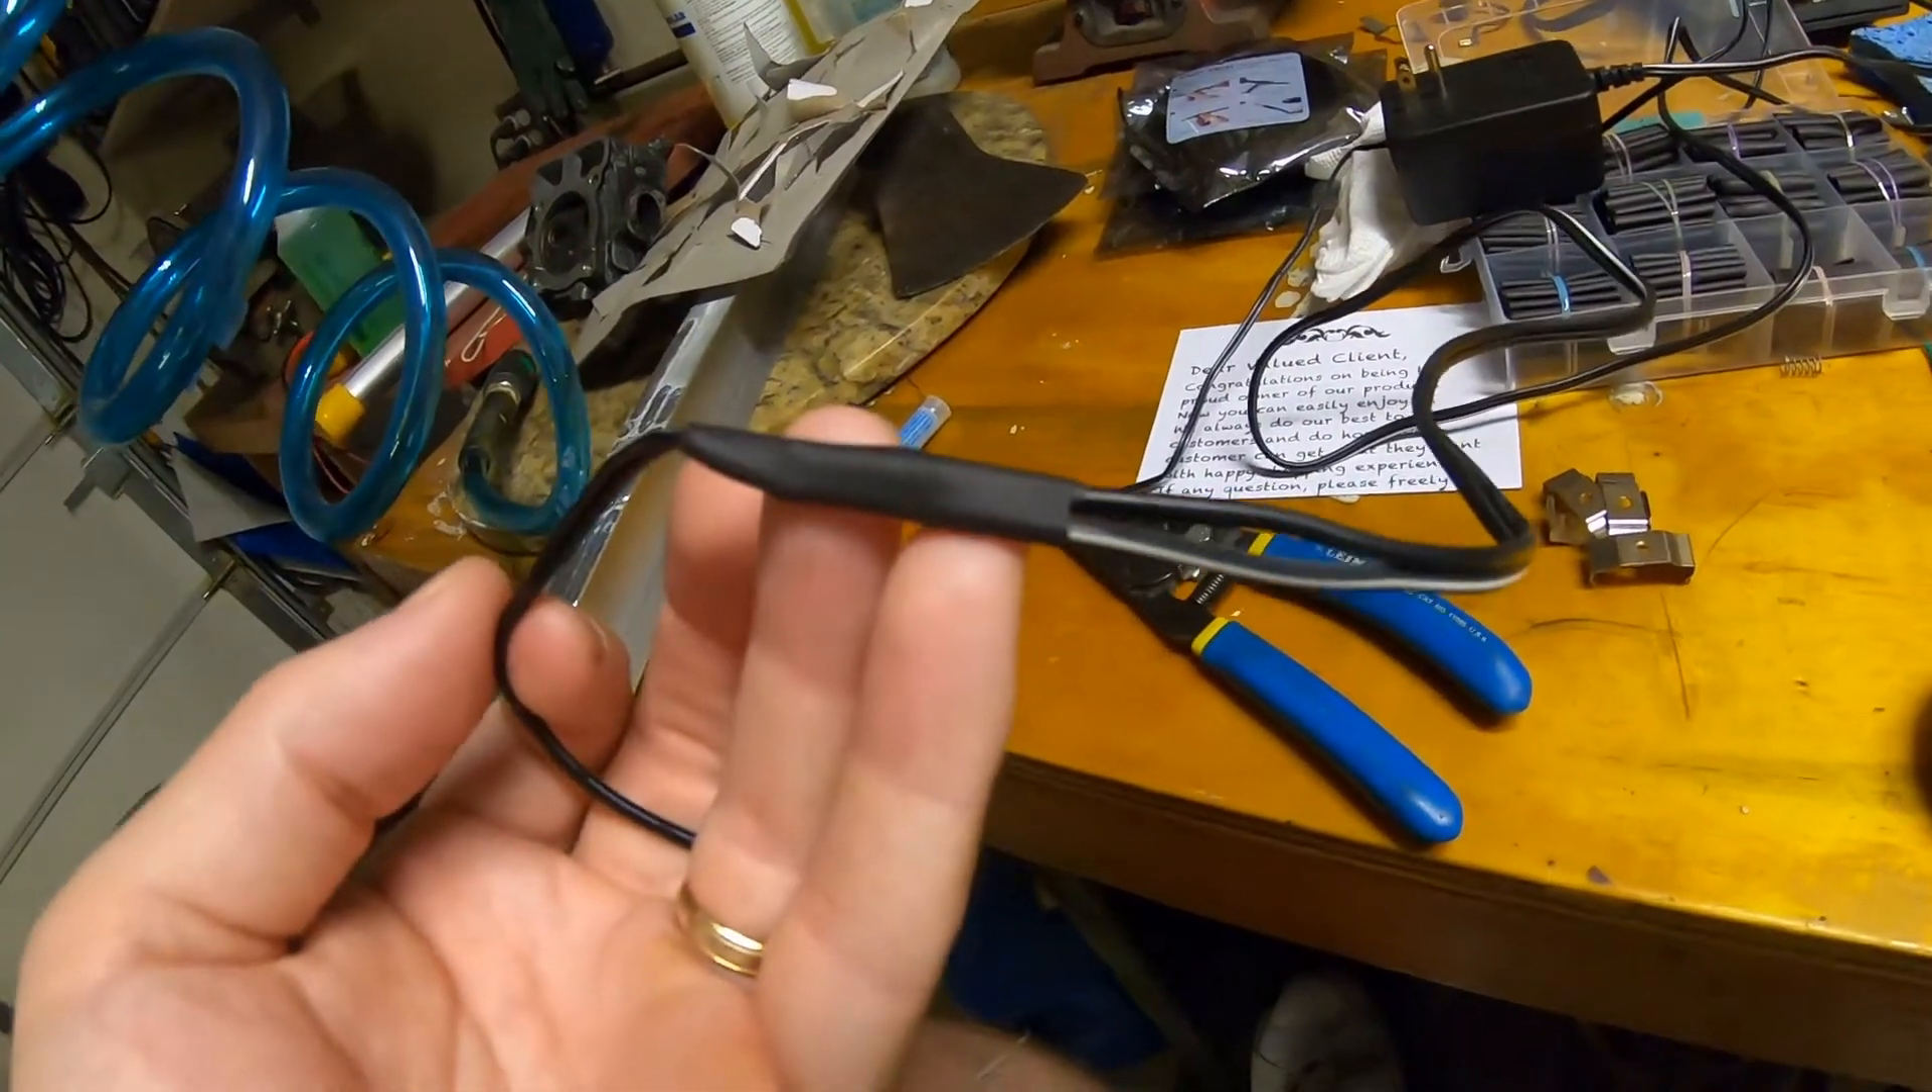All right this connection is done all neat and tidy.